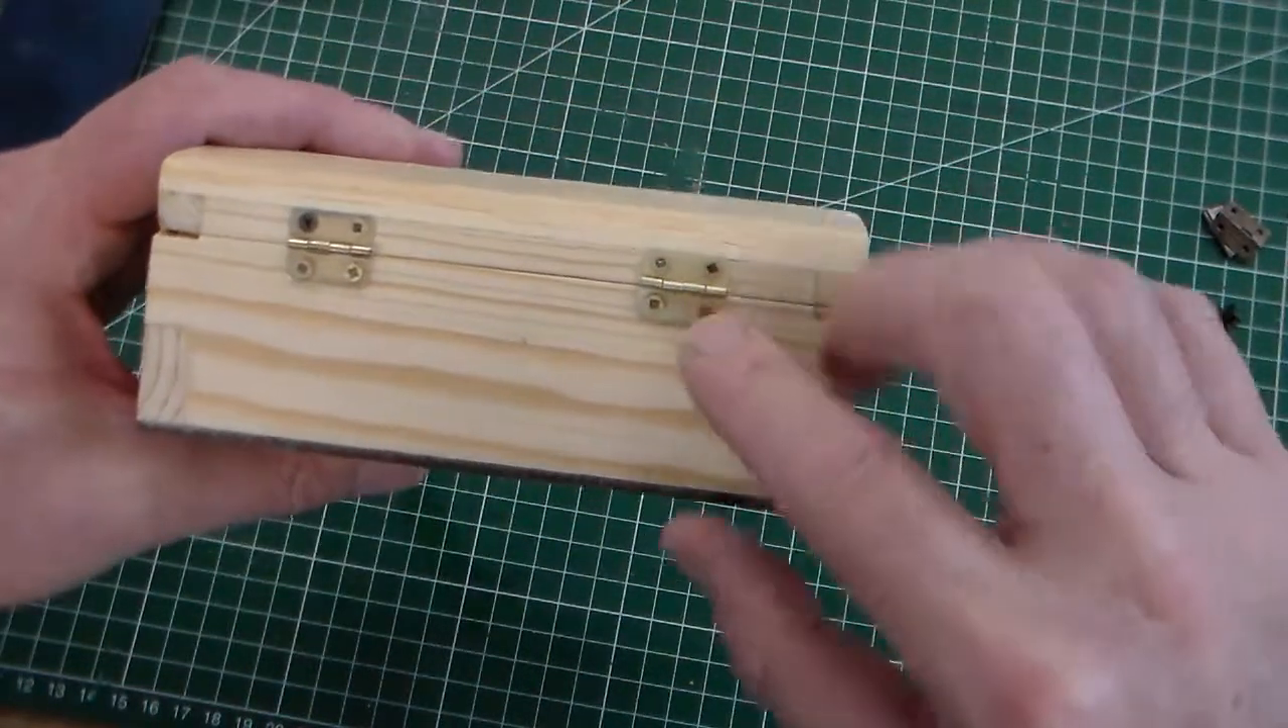So if we take a look here, here's a box and we've put two hinges on and we've mounted them externally.